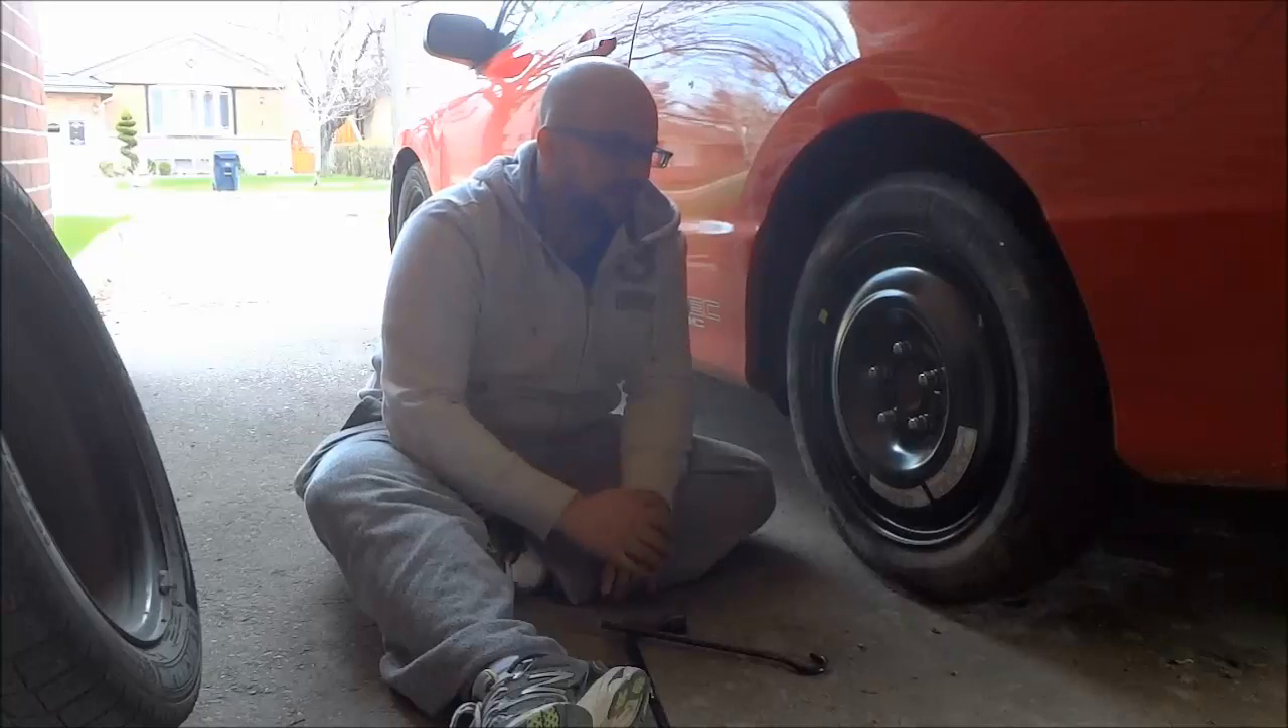As you can see, I have put the spare tire on the car.